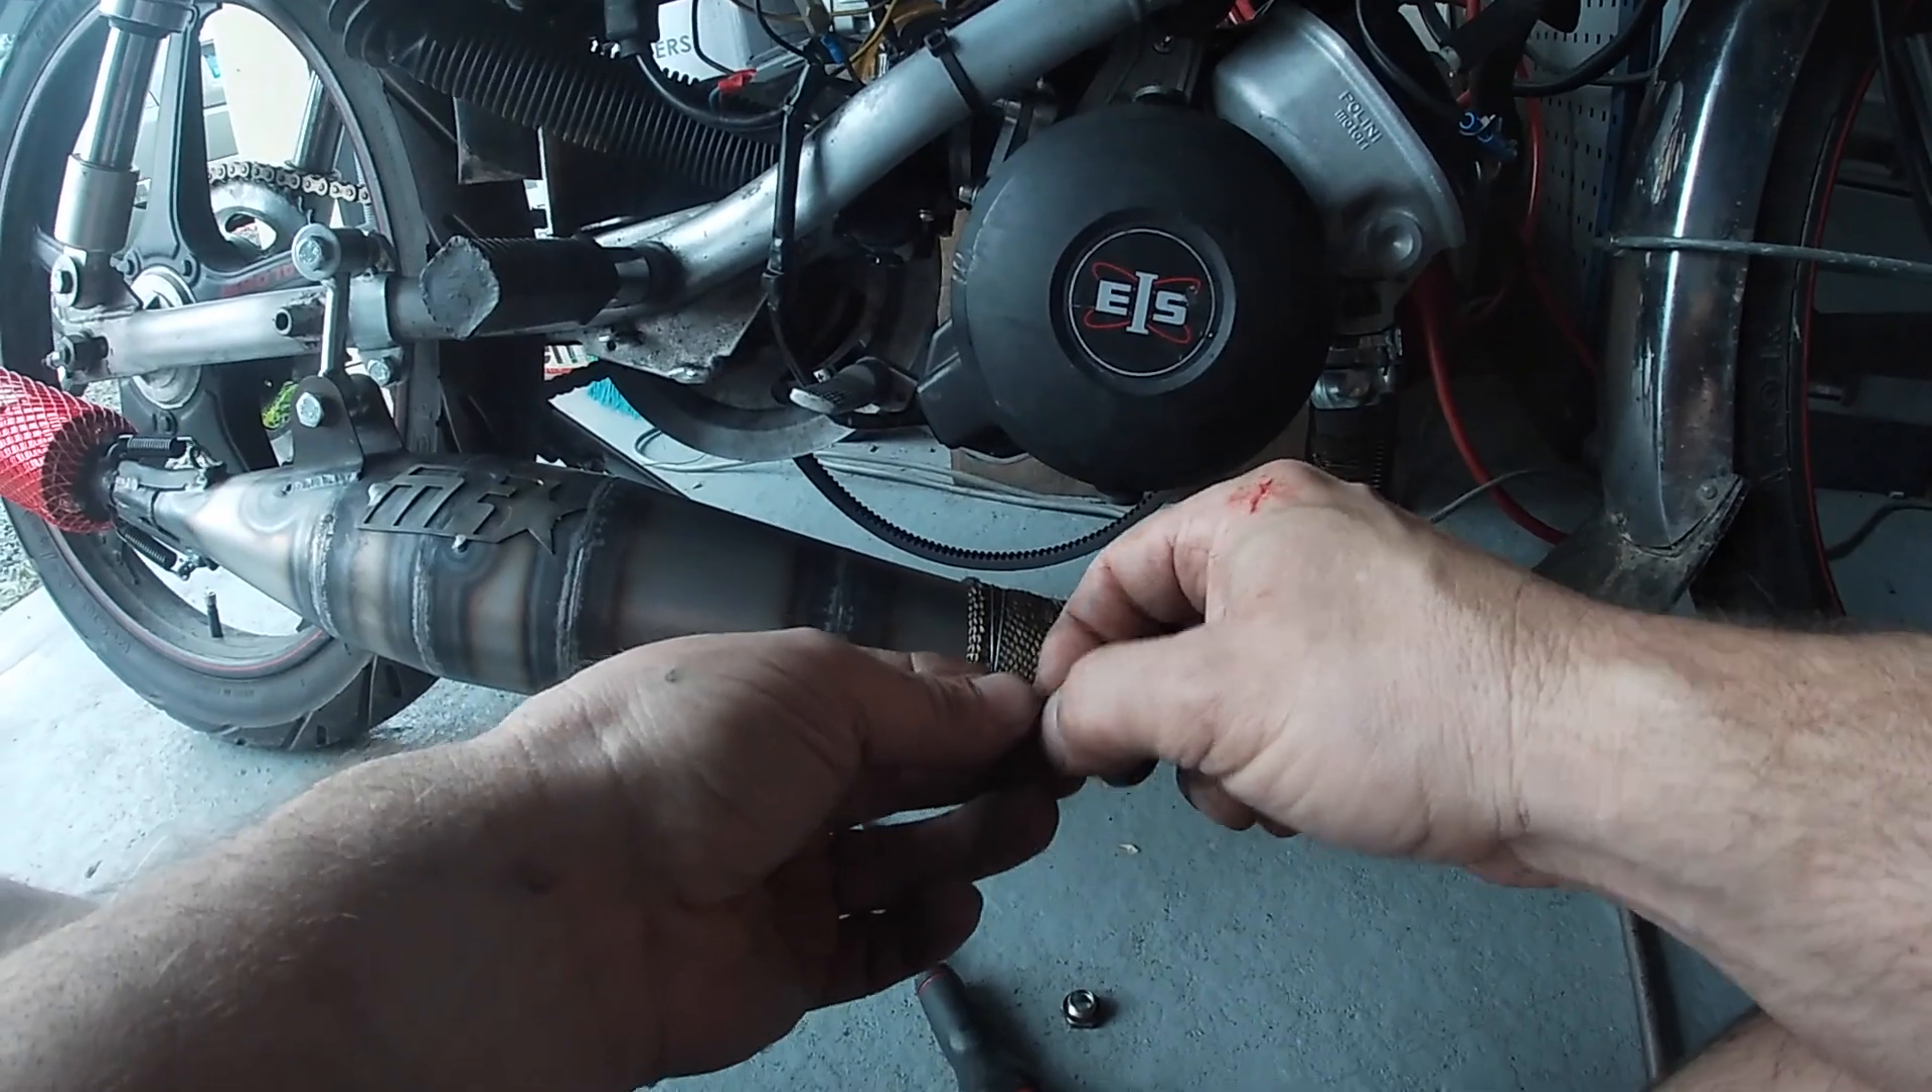Bon, comme tu le vois, ça y est, le pot est en place.